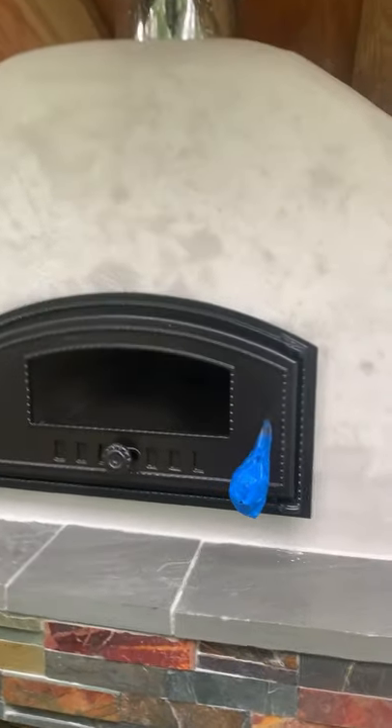And now let's just test the door make sure it fits and we have a perfect fit.